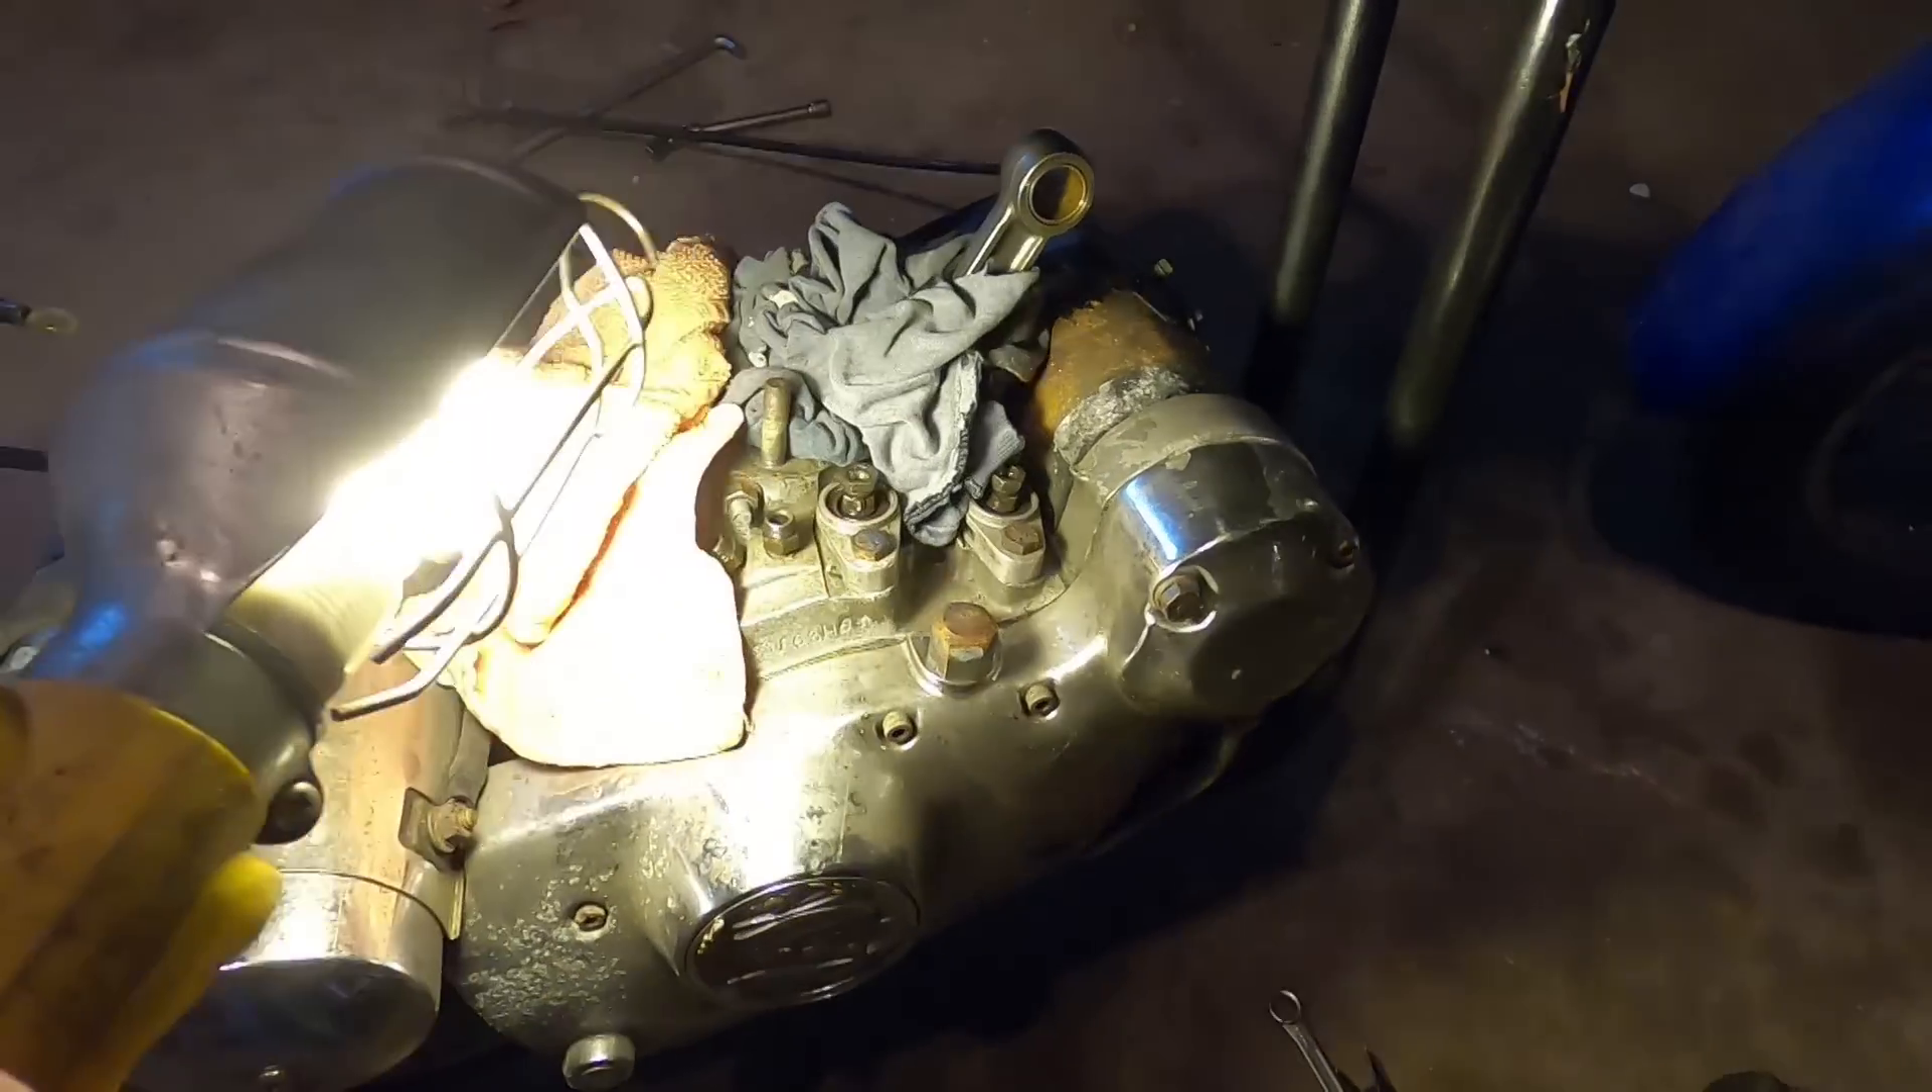There's the top end all taken apart.